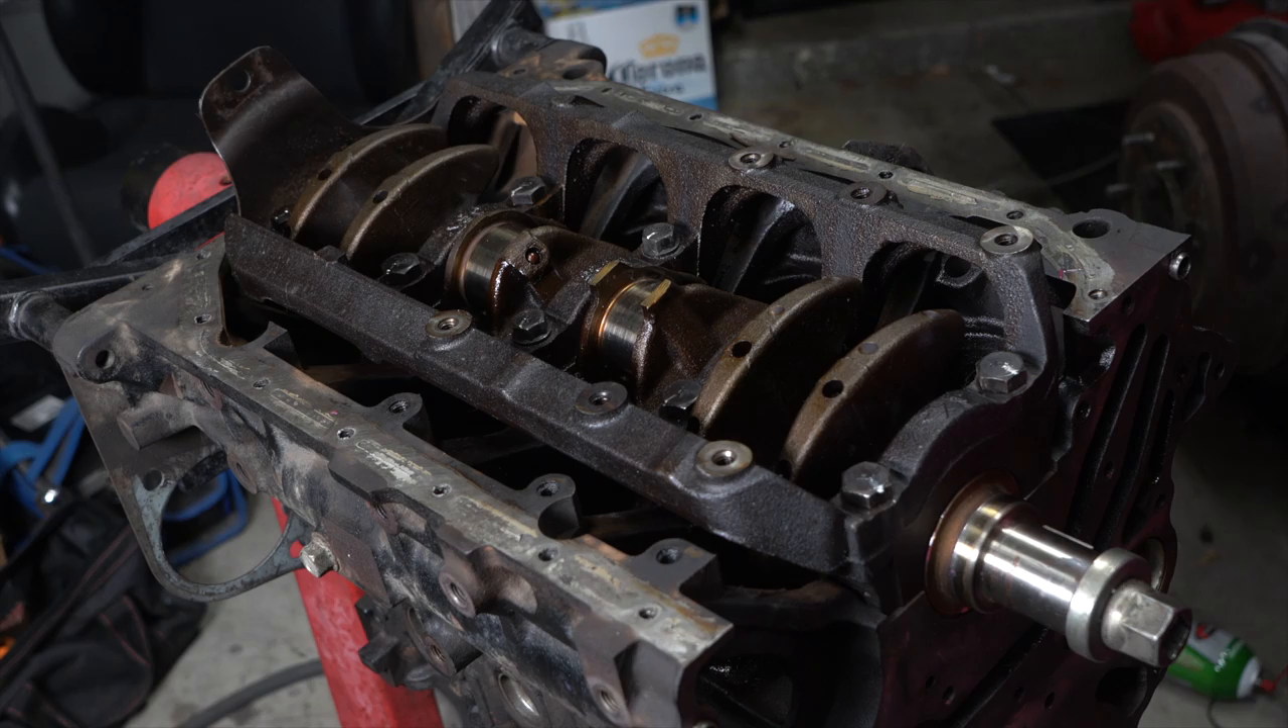The crank is permanently installed at this point and it's feeling good to have the first piece assembled.